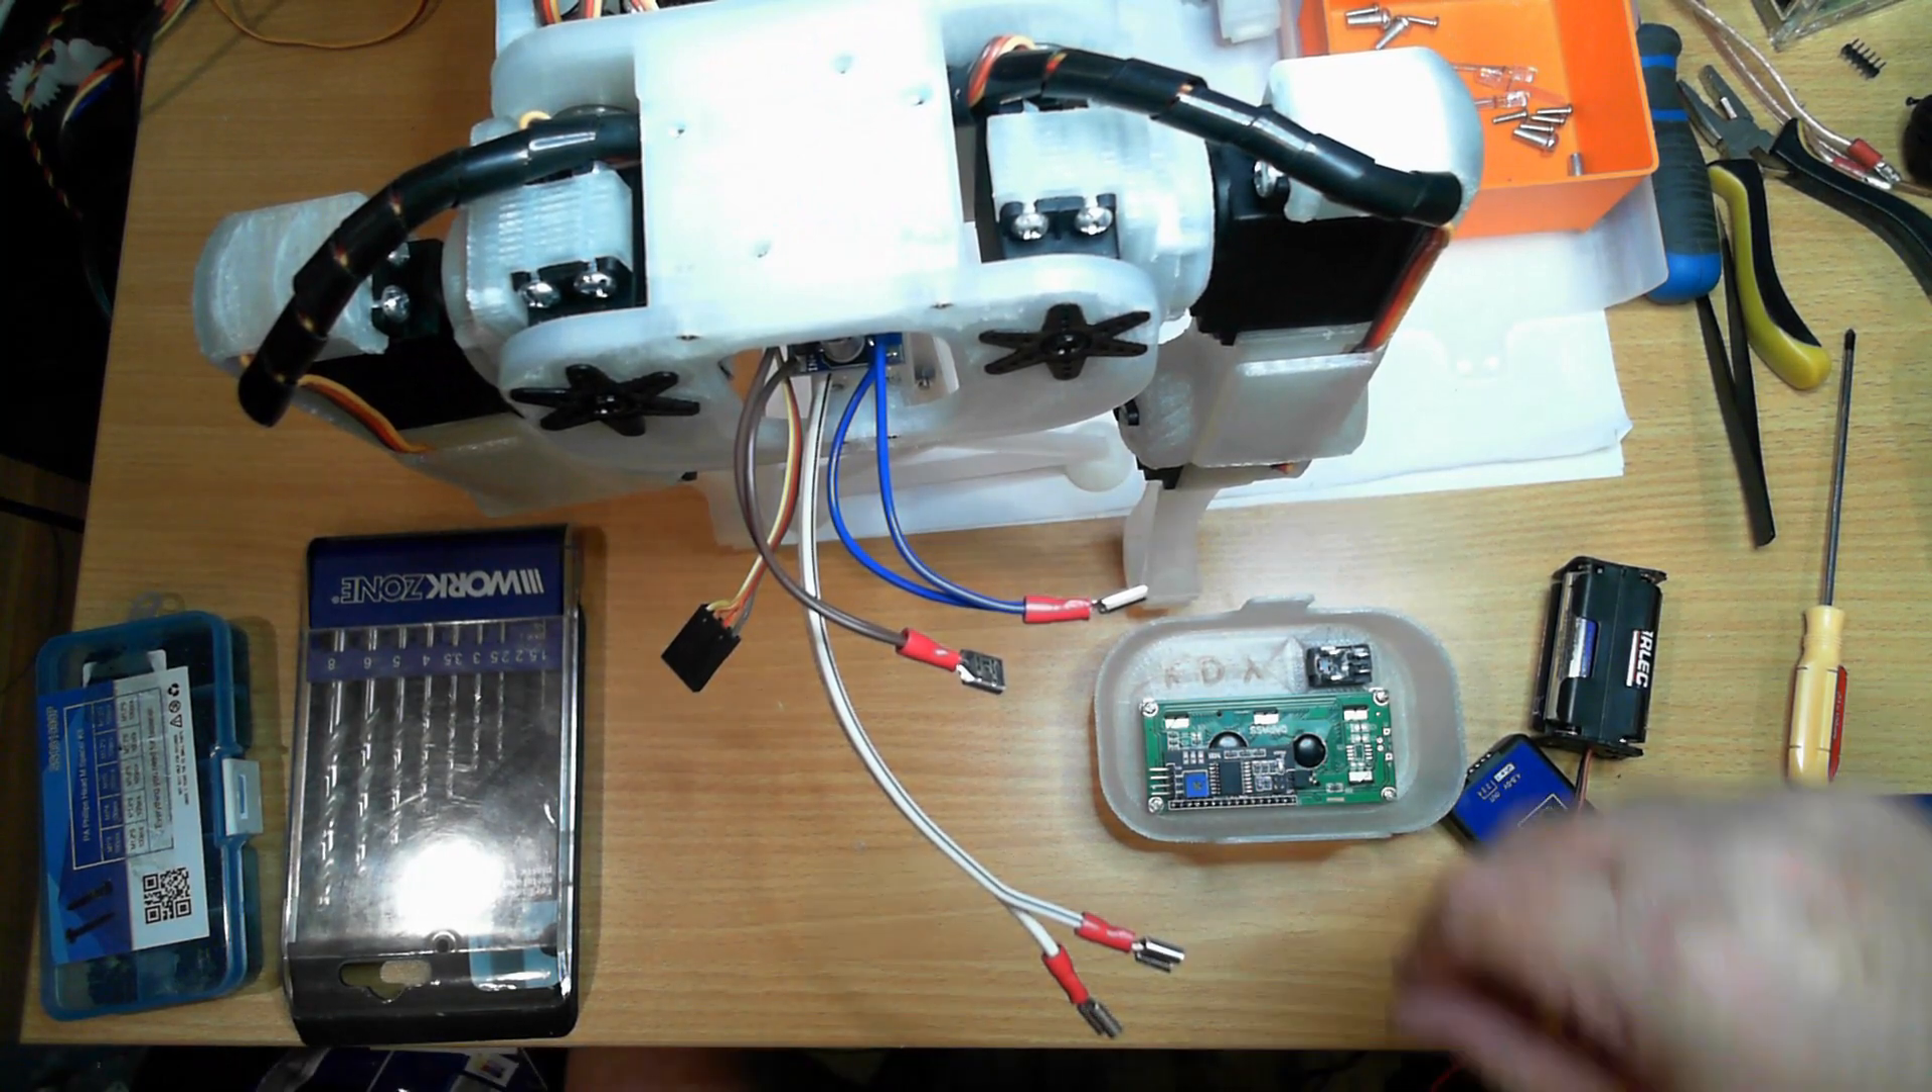Okay so that's all my crimps done.